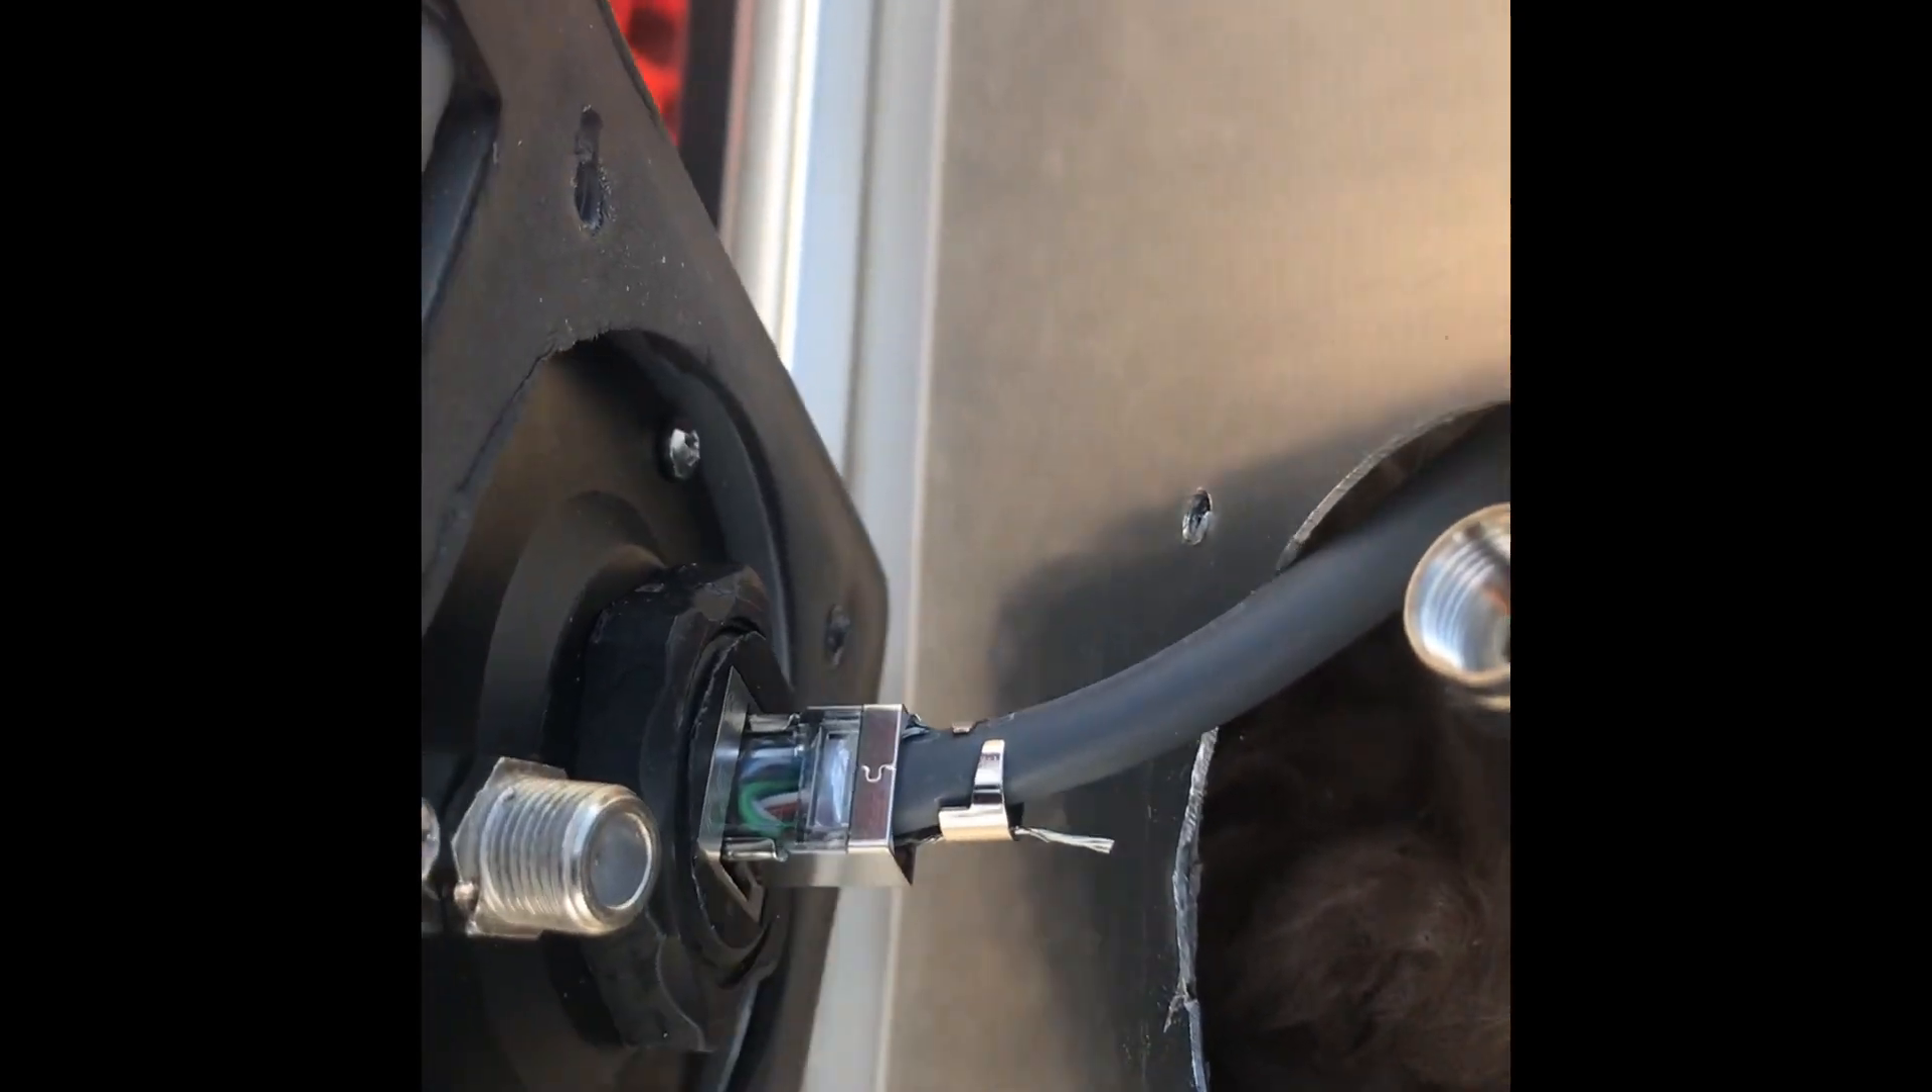So I was able to get the RJ45 connector on both ends of the Starlink cable. And I plugged it into this coupler that I purchased through Amazon.